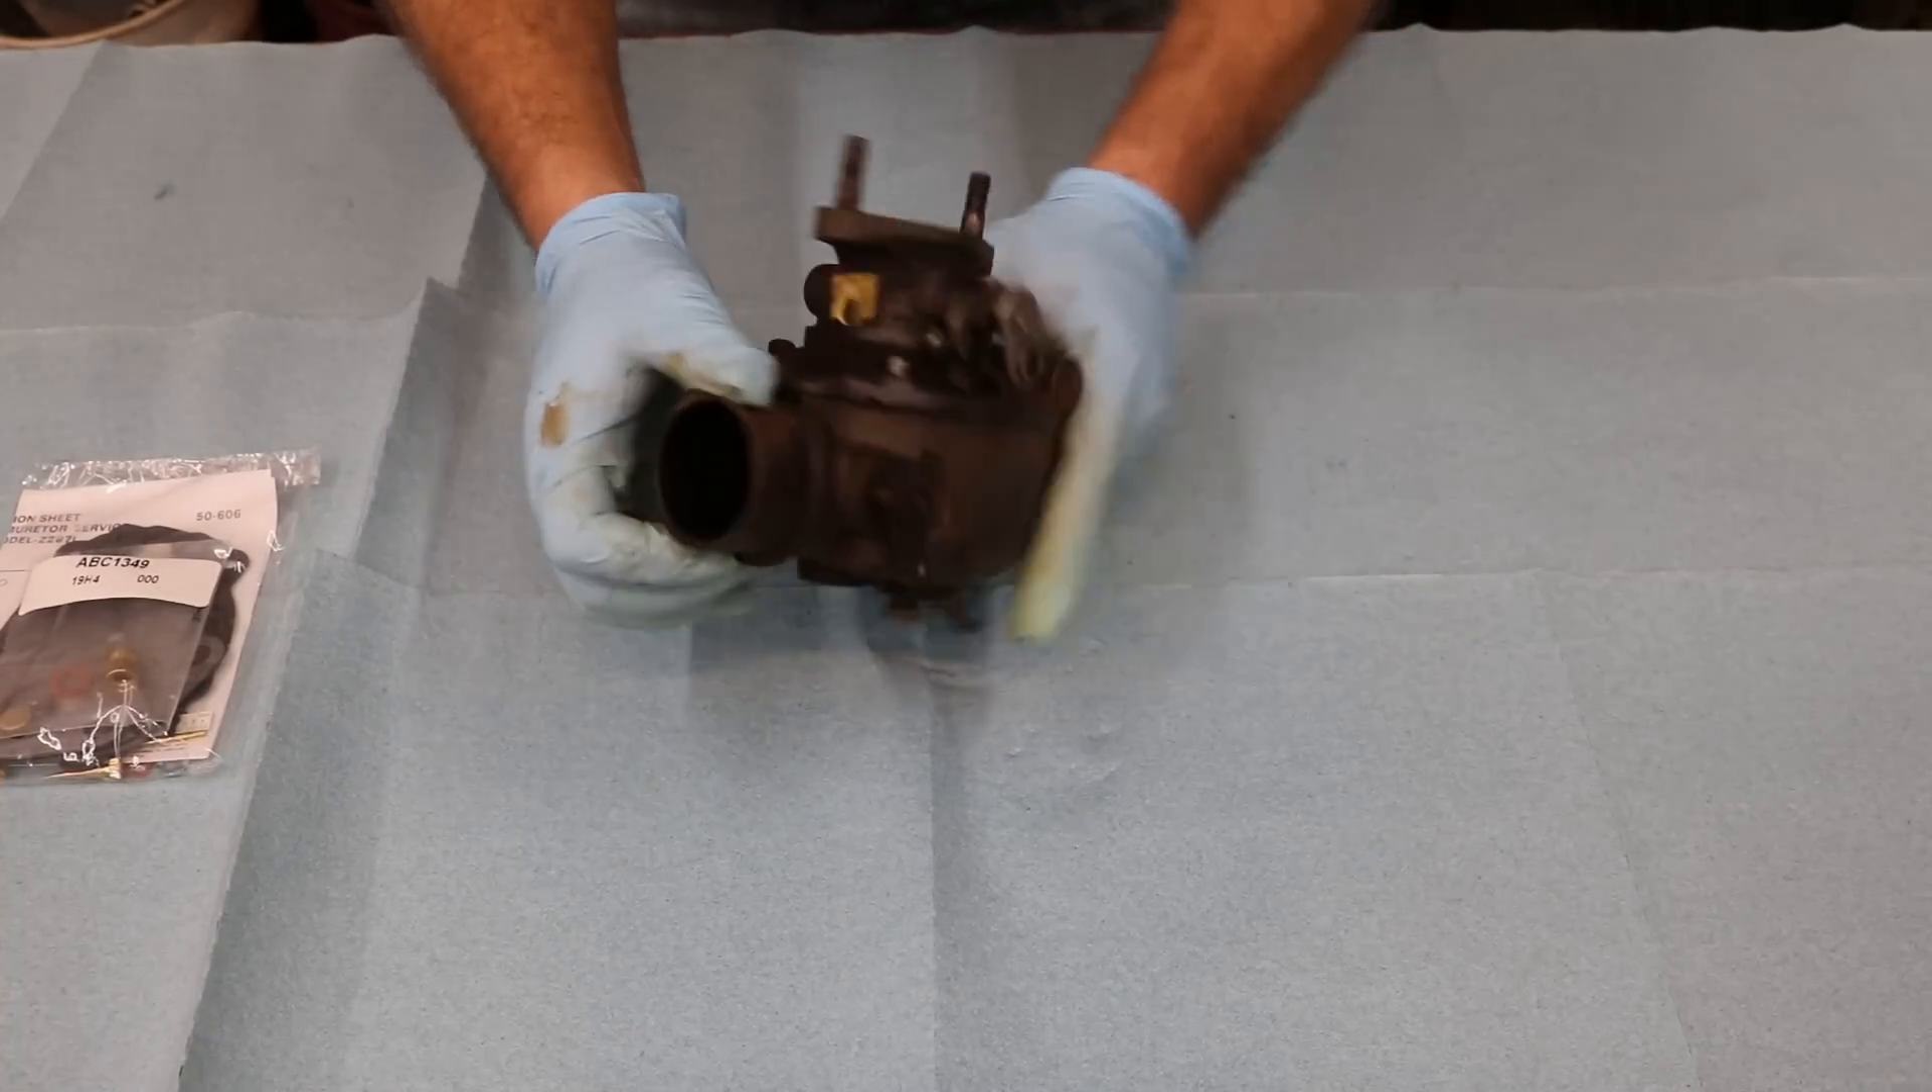So I've got the carburetor off the tractor I've cleaned it up as best I can.